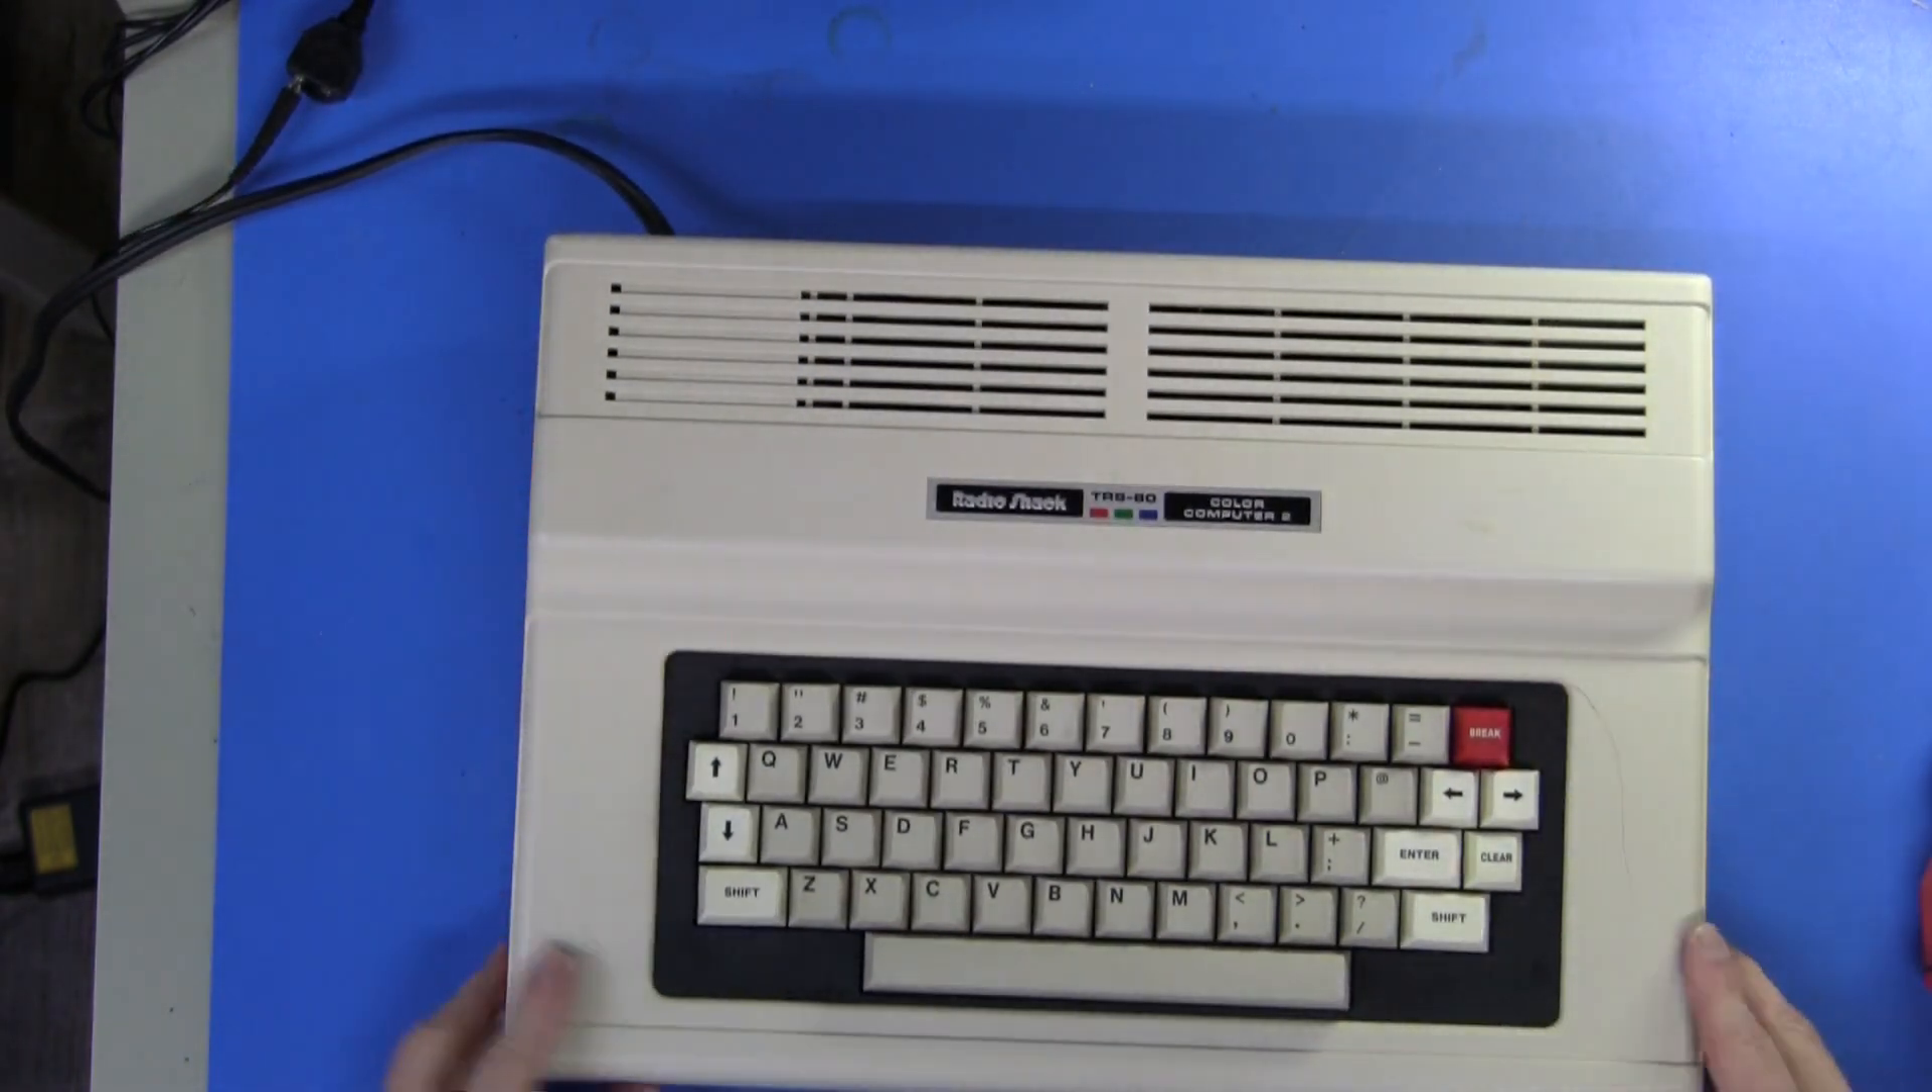And with the shiny cover back on, it's looking much better. My glue is holding so far.